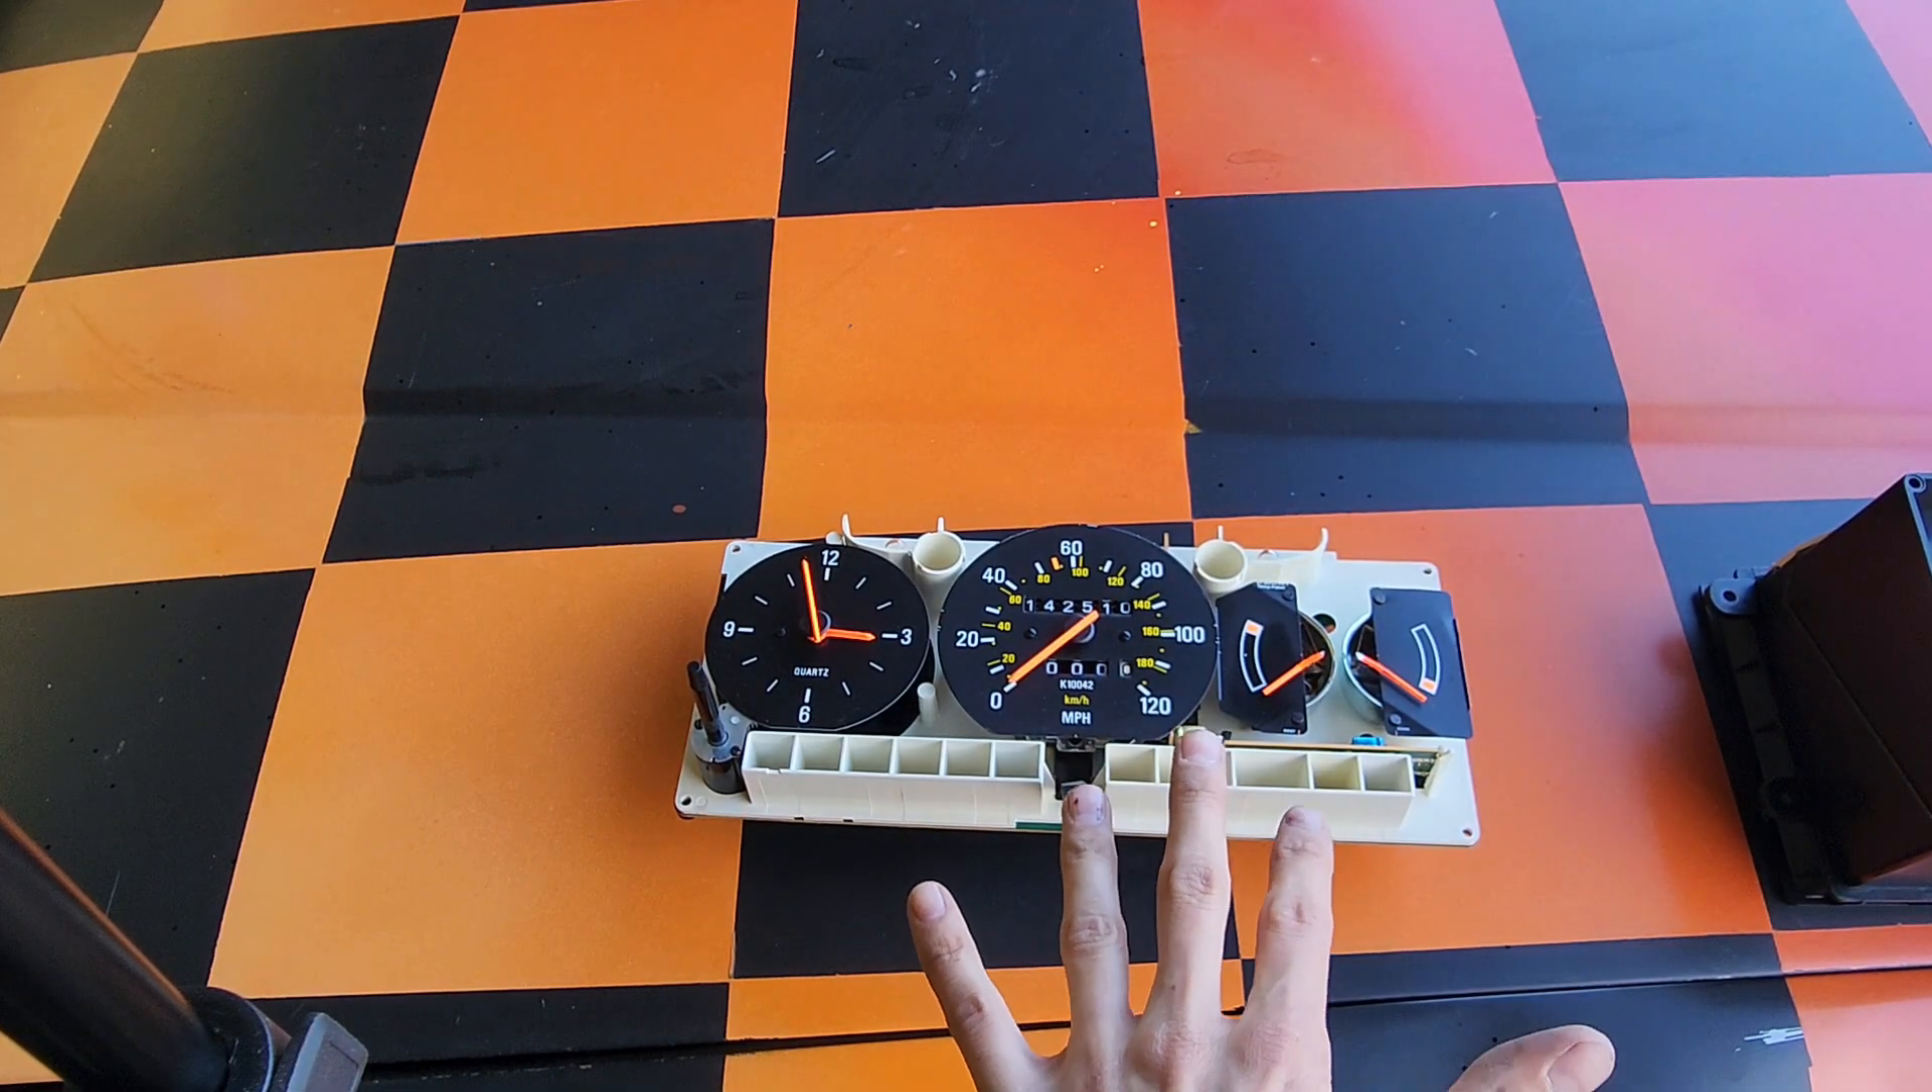But, we now have, of course, the gauge cluster out of the car.